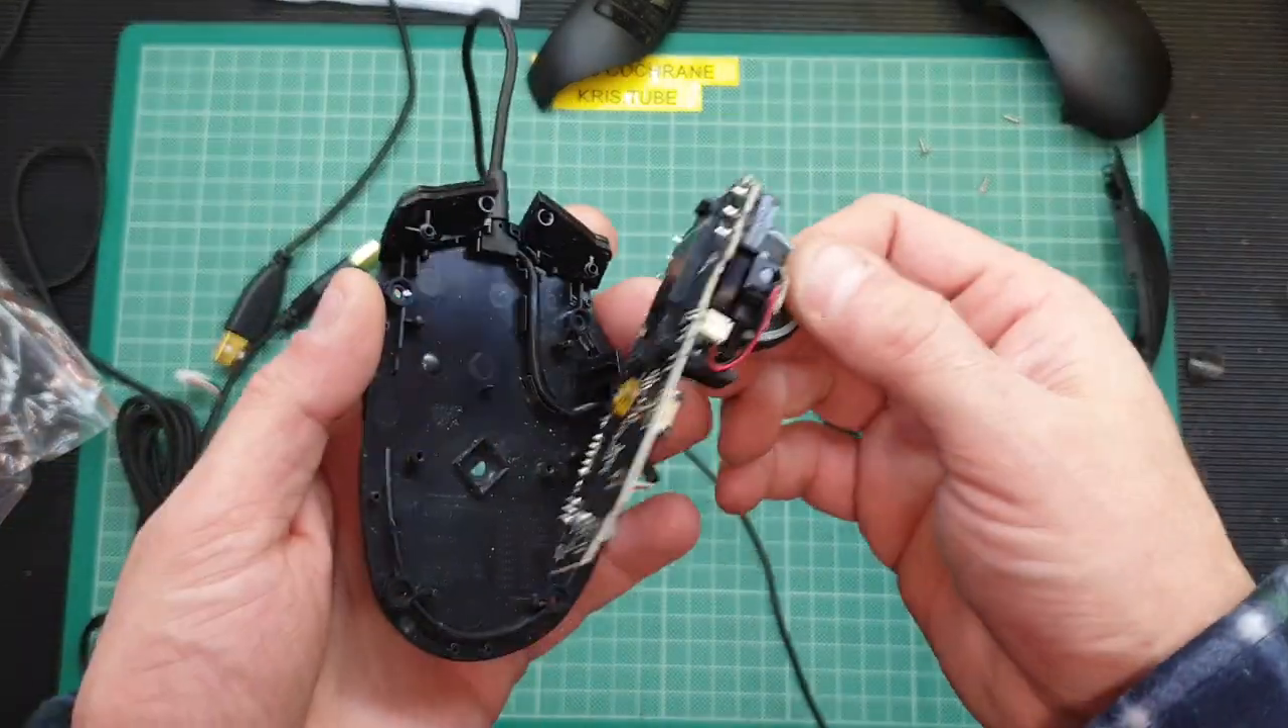And then, as you can see, the board has been released.